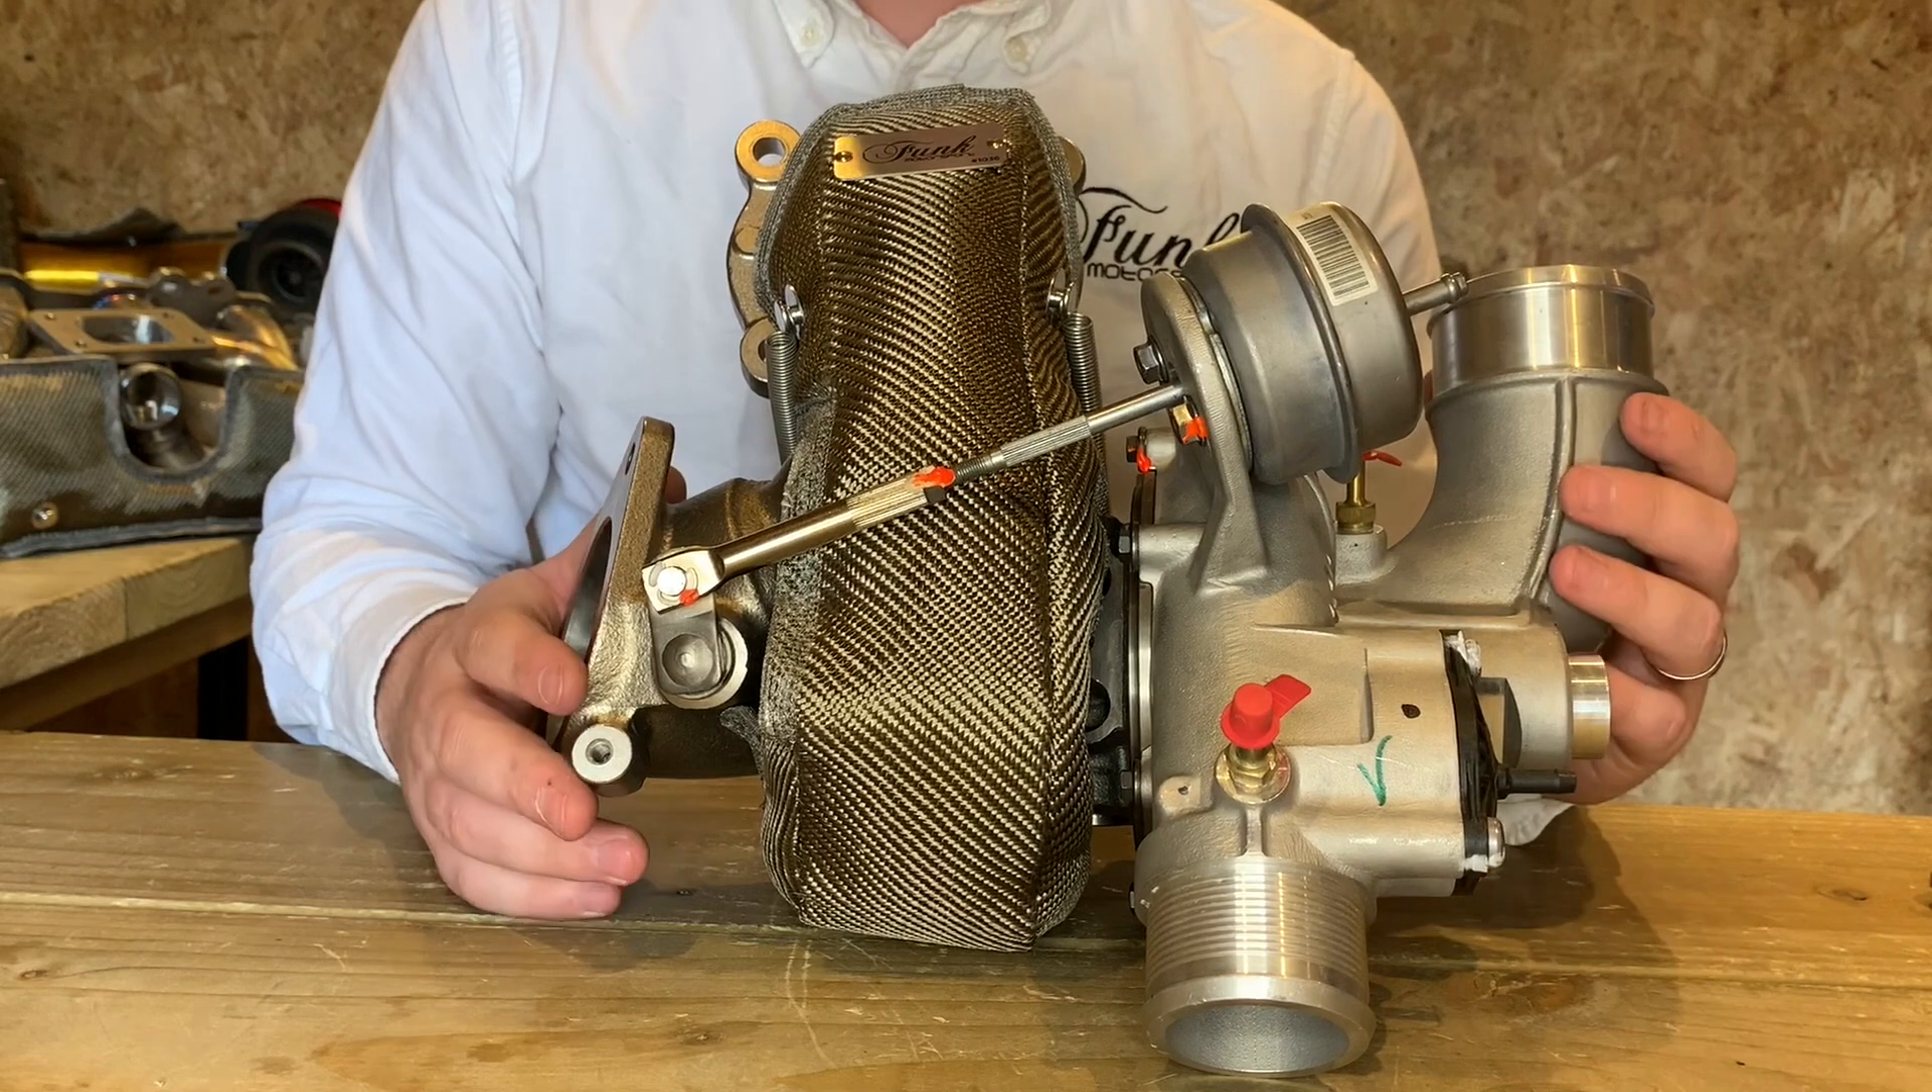So there we have it really really simple installation of the Focus RS turbo blanket.